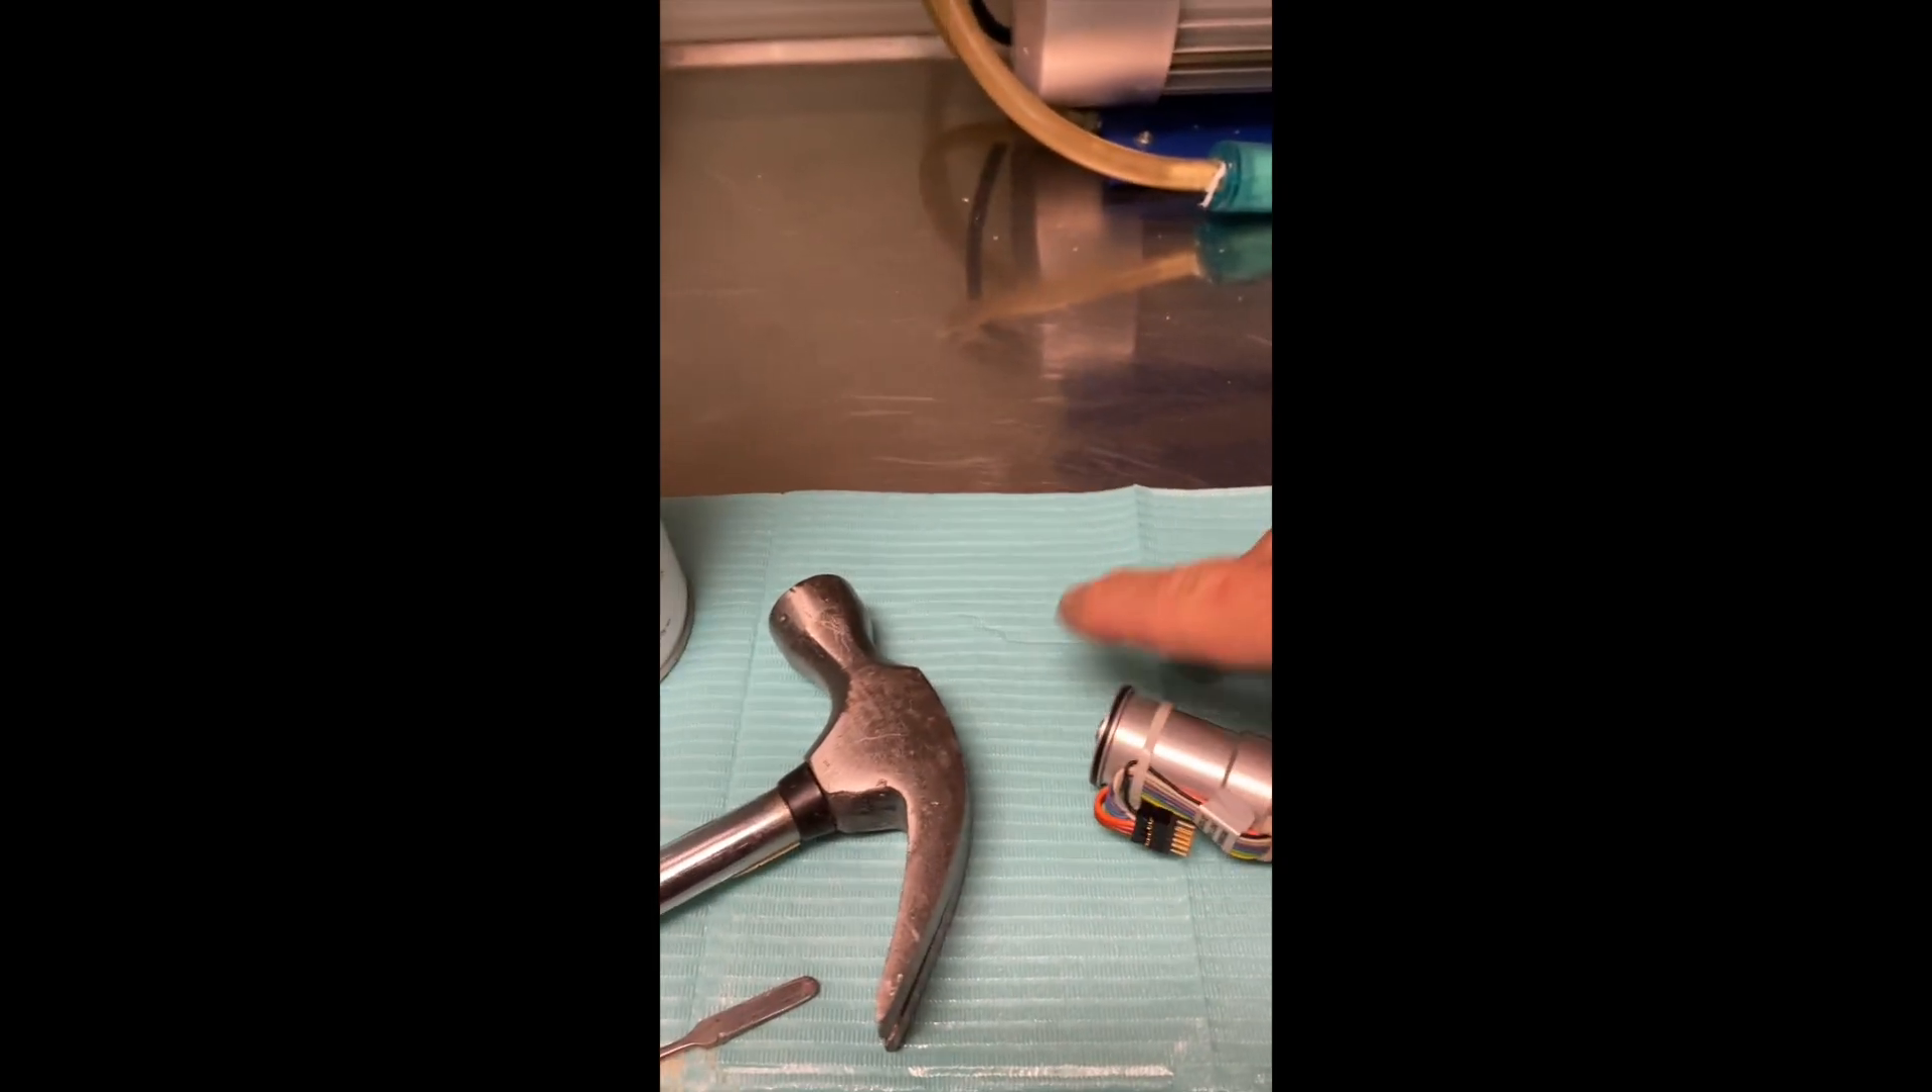My old spindle motor's here, and so I've taken that out of the unit.